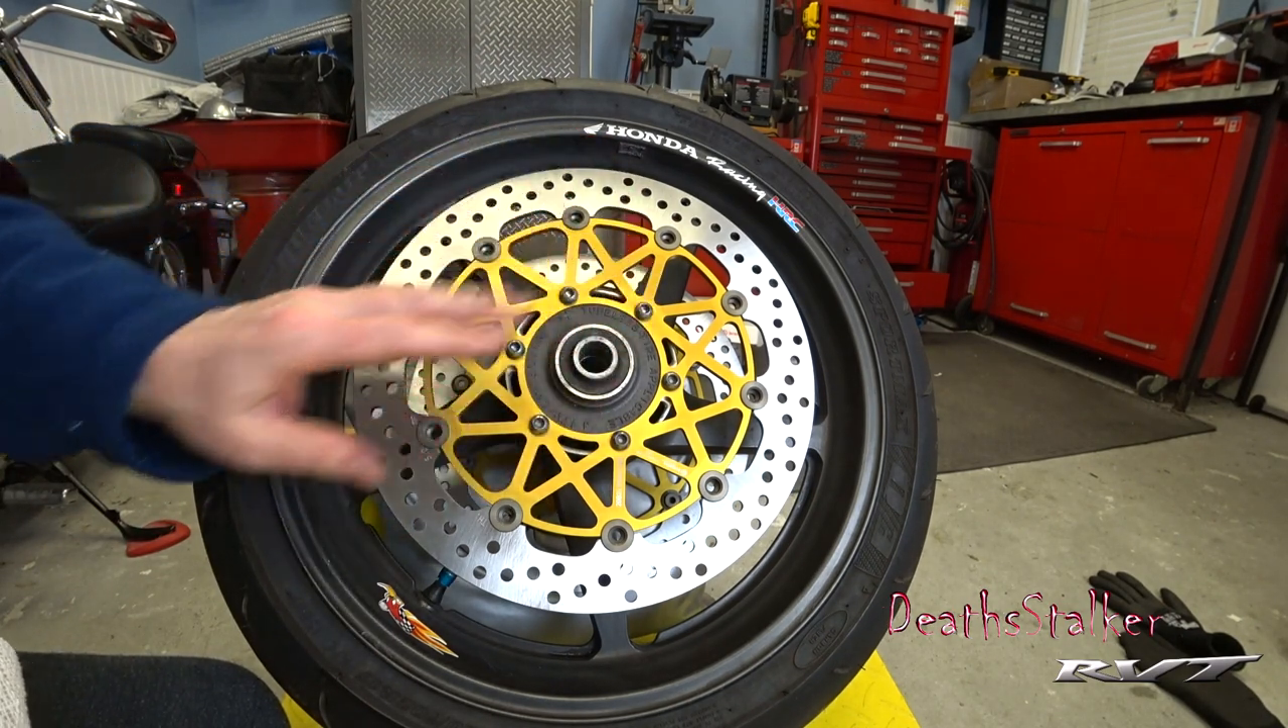Alright so the rotors are now installed. Torqued properly. Loctited.